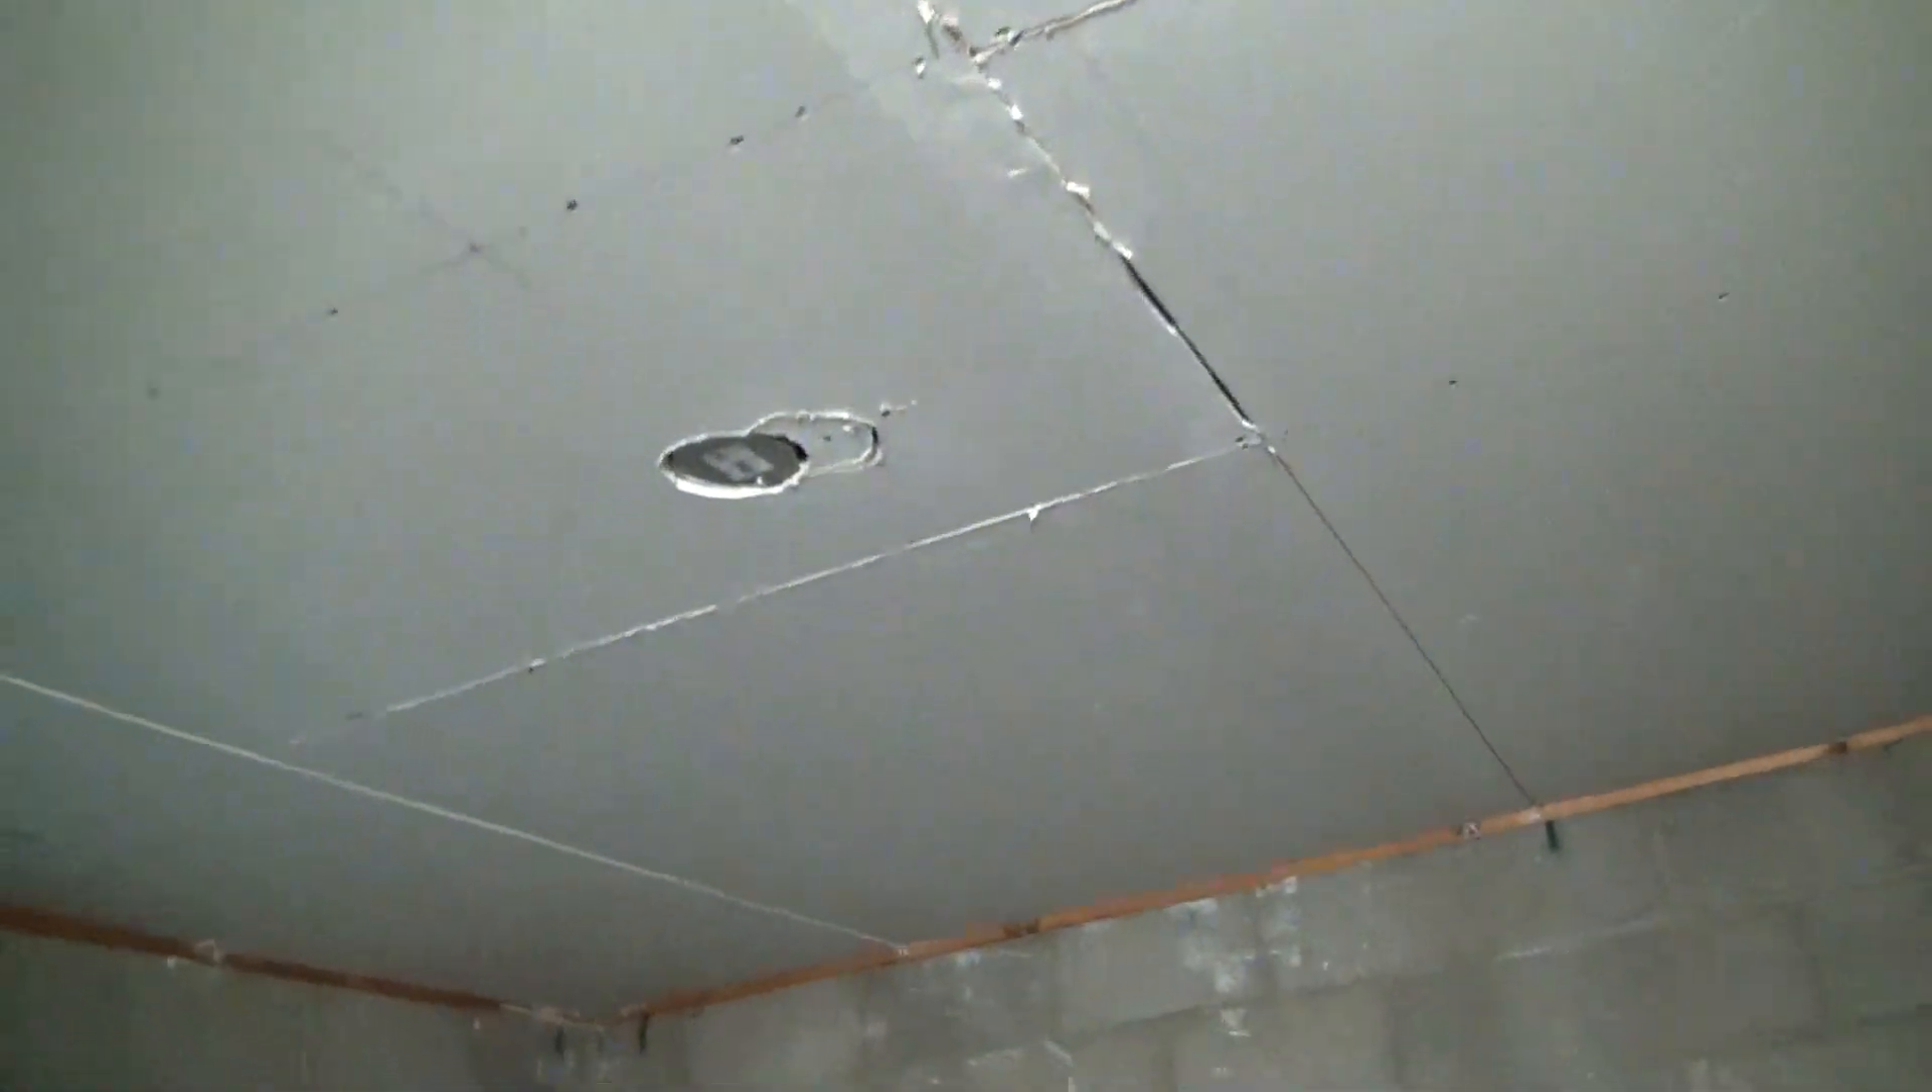See where I missed my hole that's really crappy work right there.